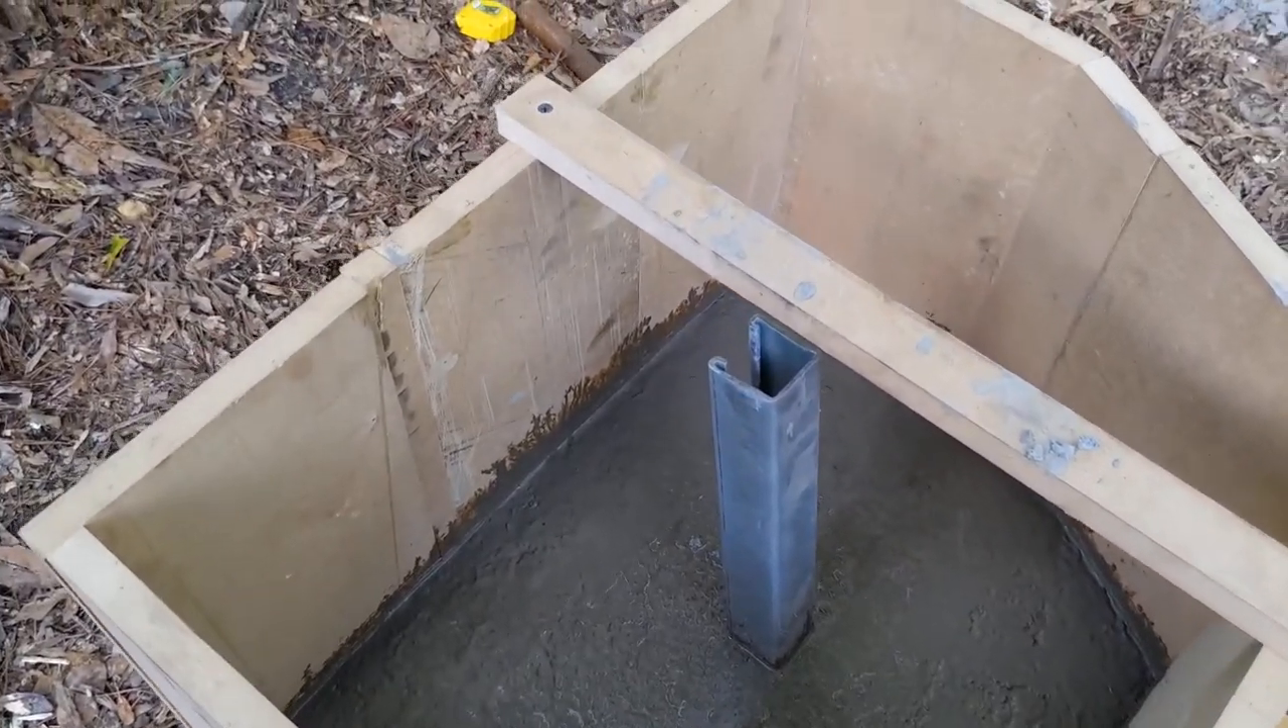I almost forgot to insert a vertical member for the top link to engage in.